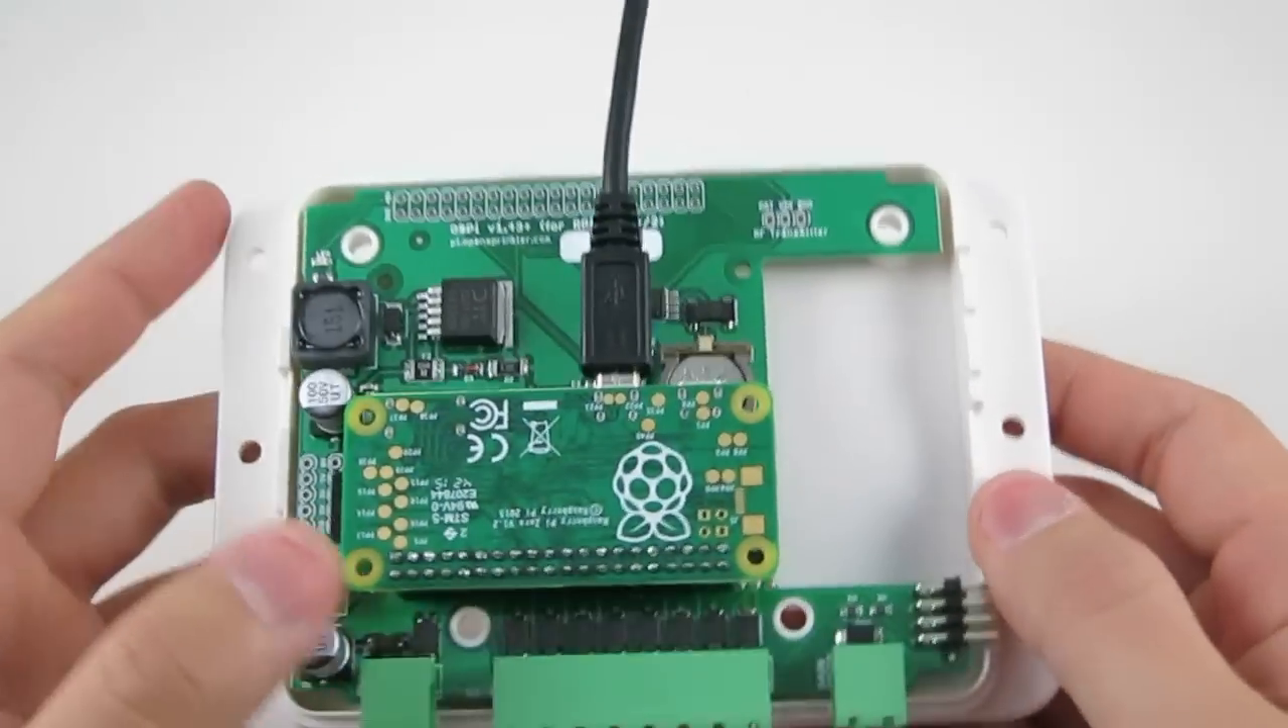Now, because this is a self-made cable, it sort of sticks out of the enclosure.